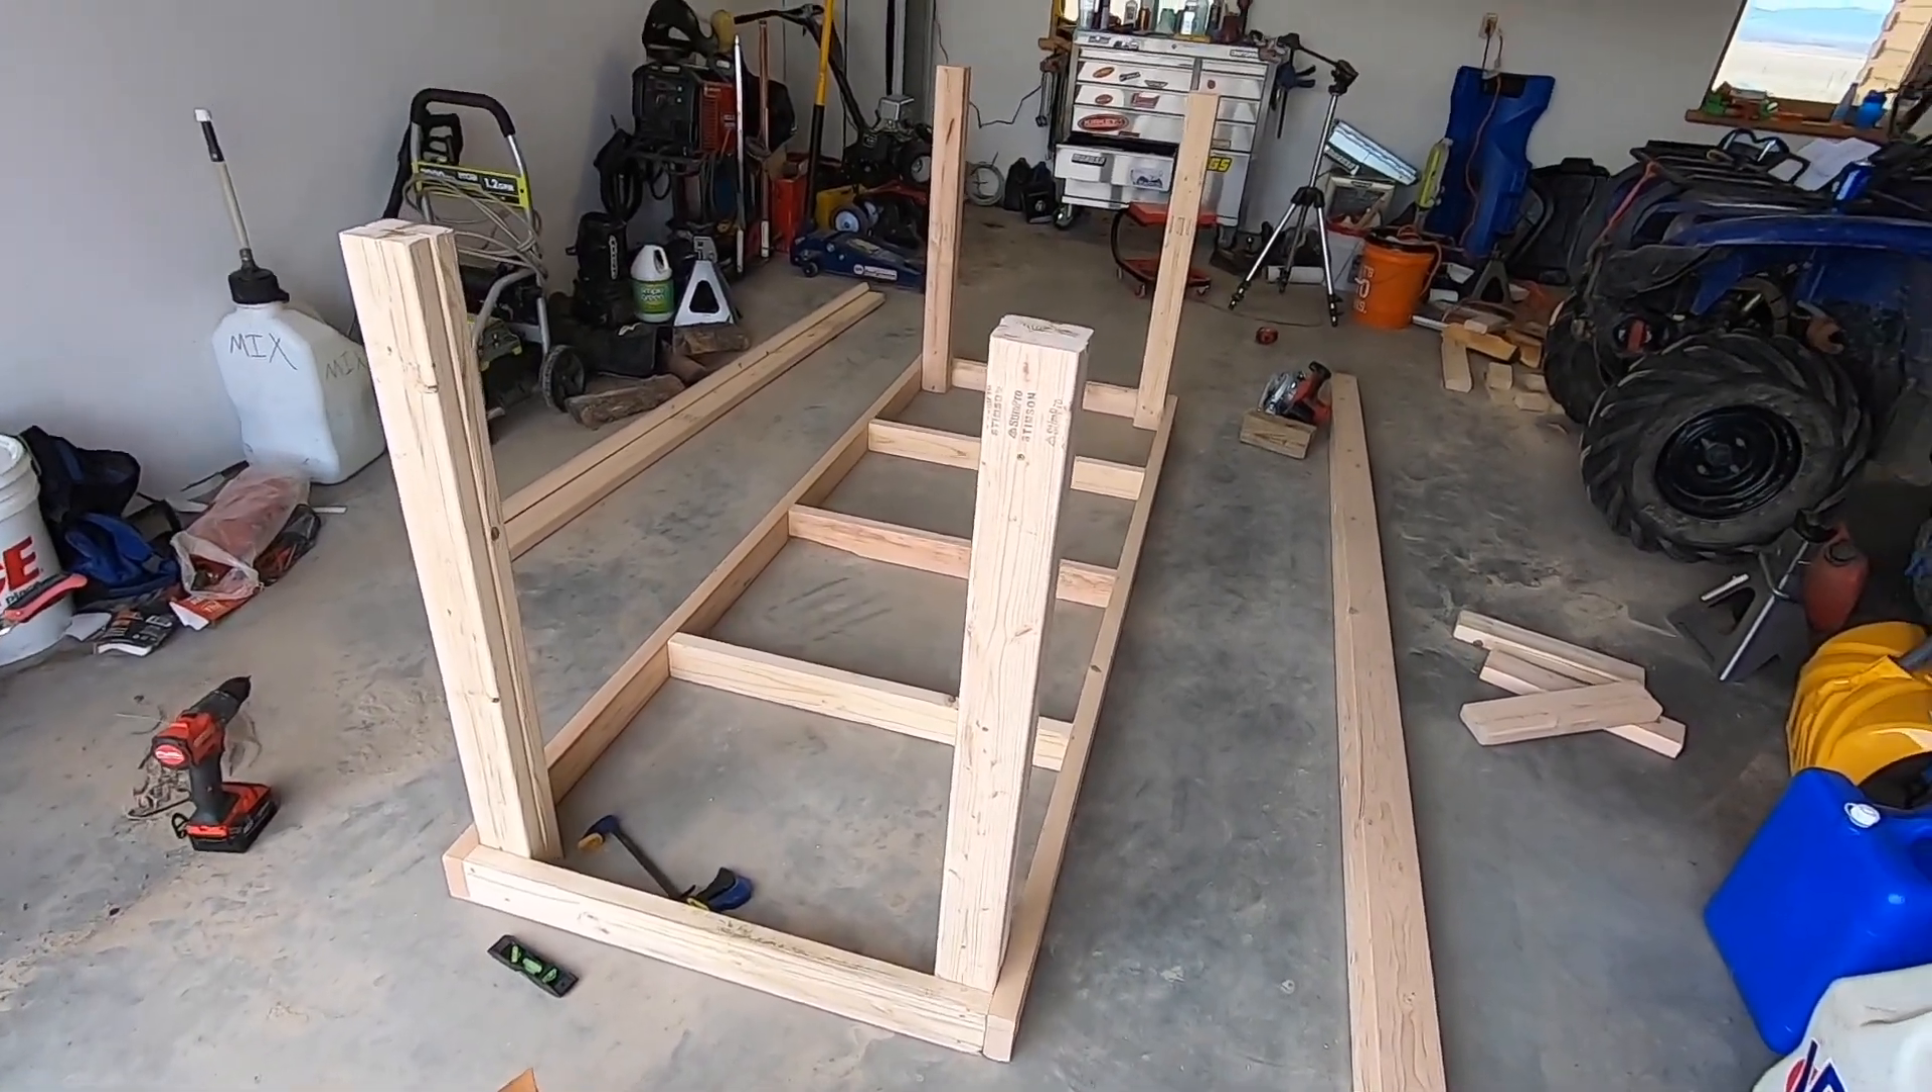All right, so all the legs are on this thing finally.